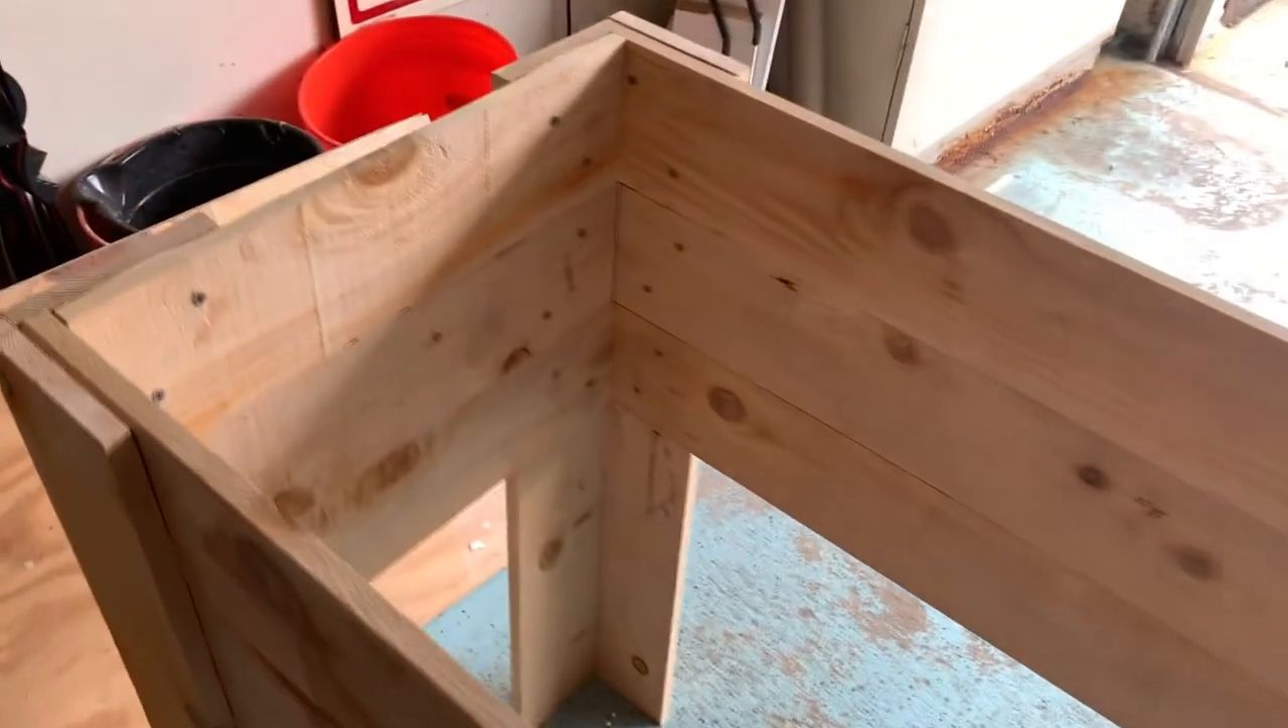We've assembled the box still missing the bottom.